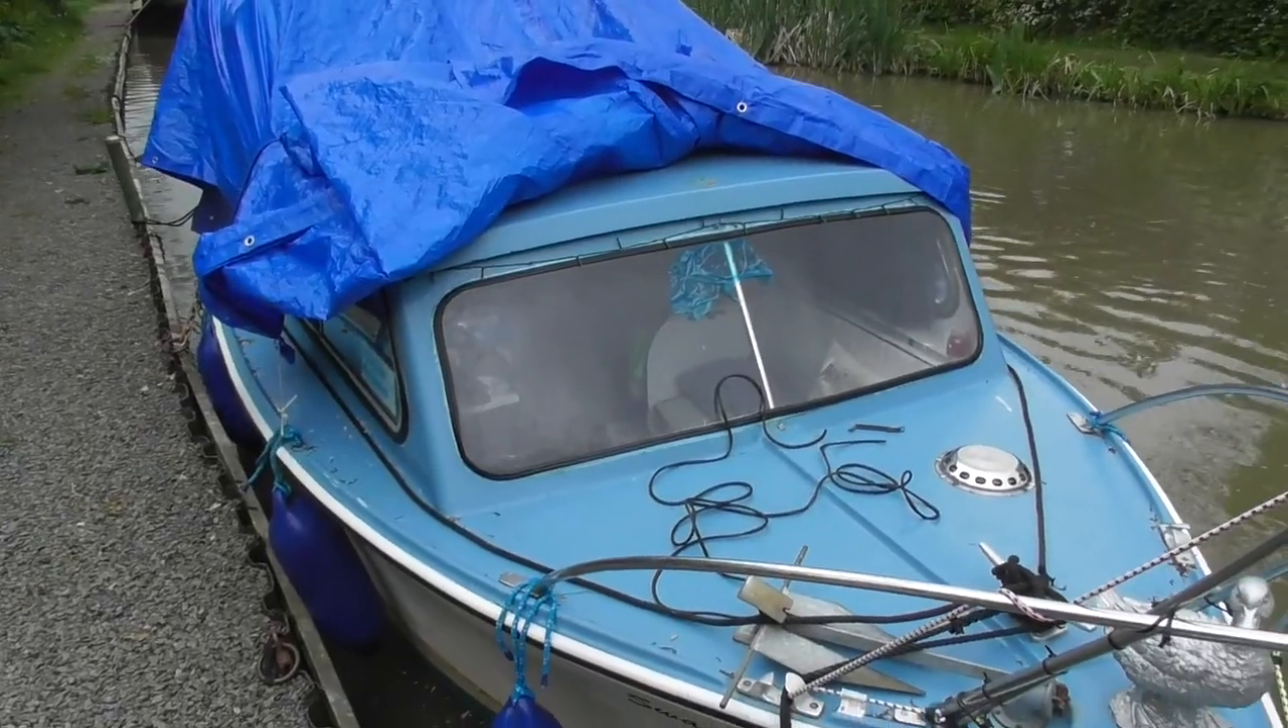Okay, so I've got the rubber surround in, and I've got the window in.